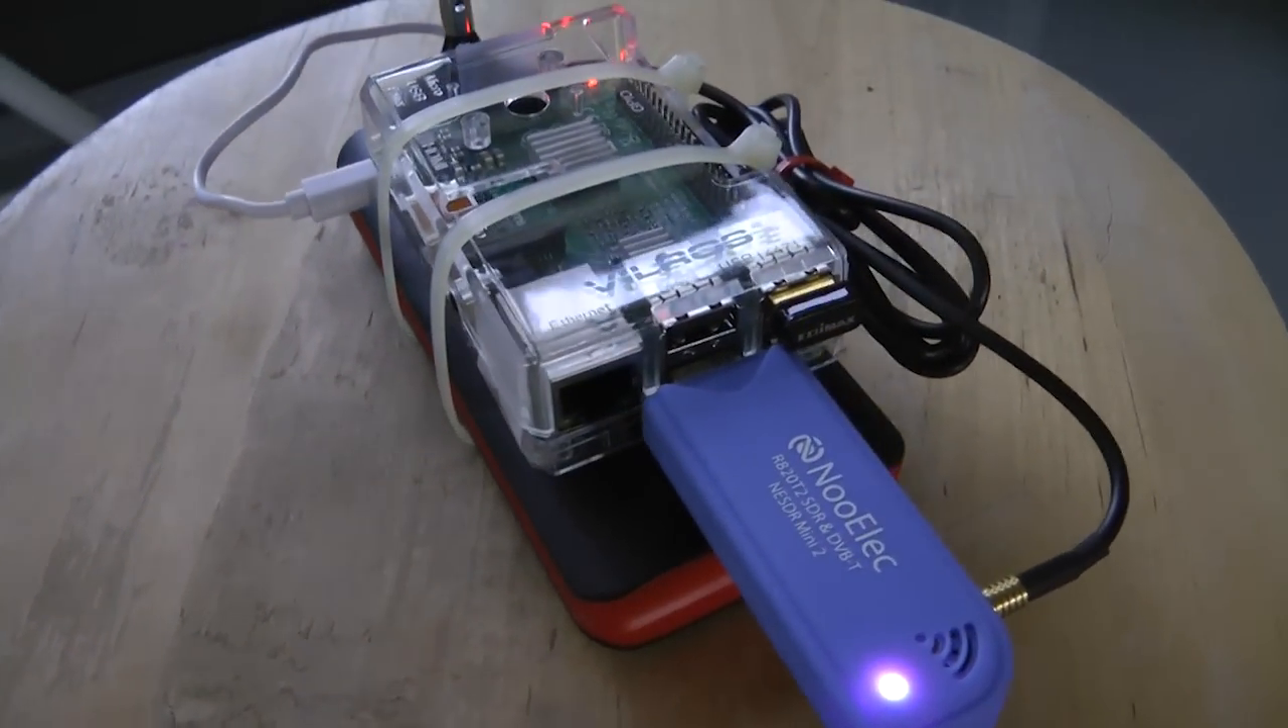Here is the completed receiver. I have the receiver tie wrapped to the battery pack below it.